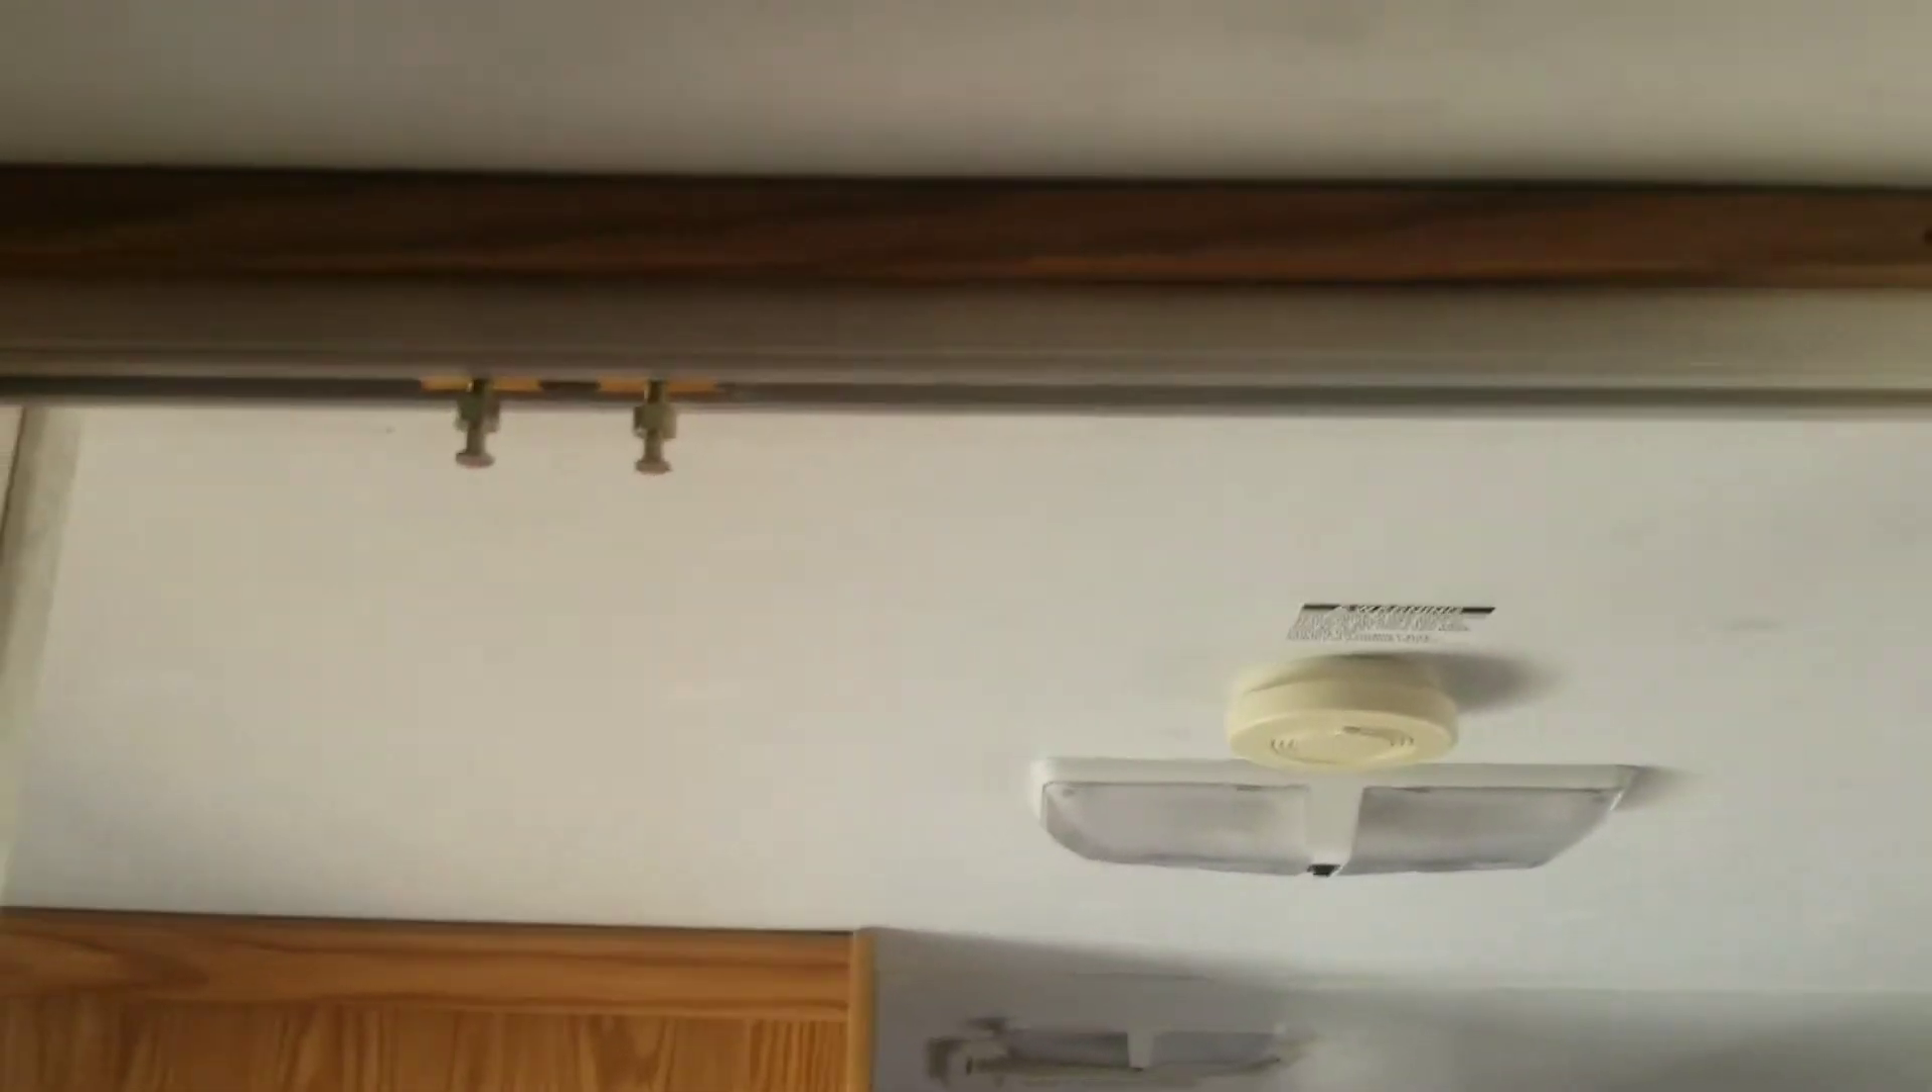Okay so I got the rail back in there.